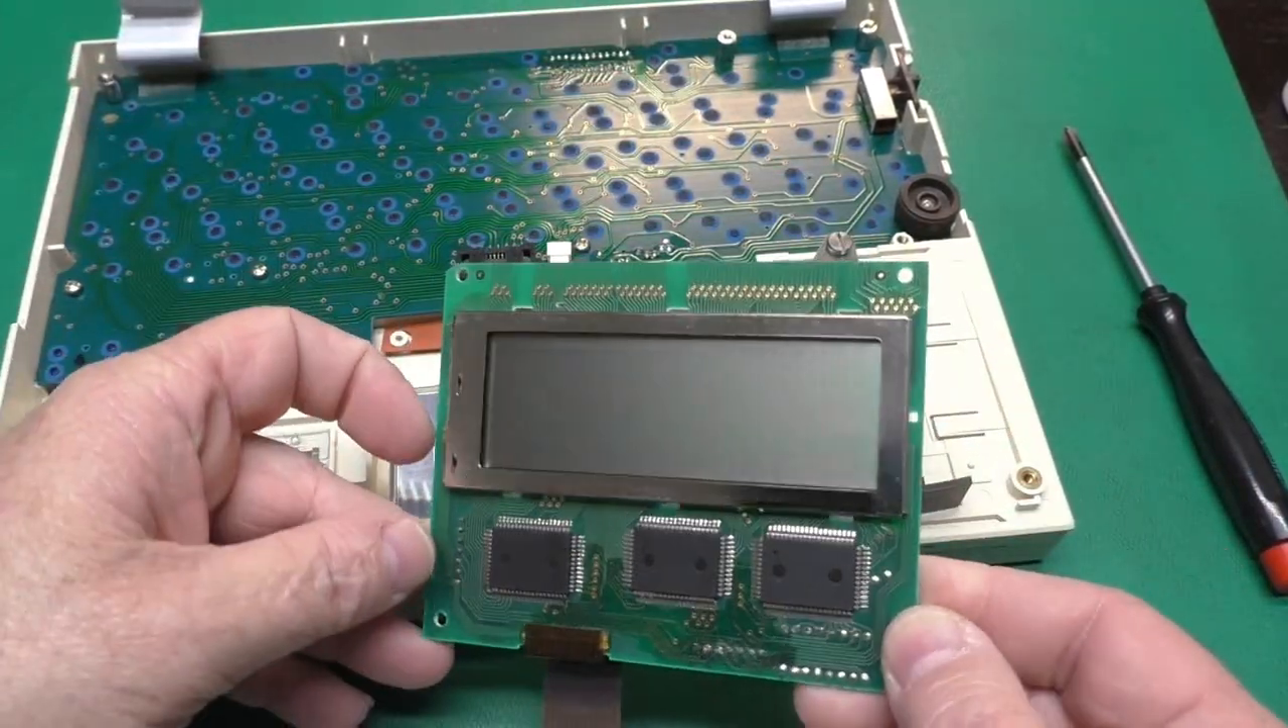Now we've got our LCD out.